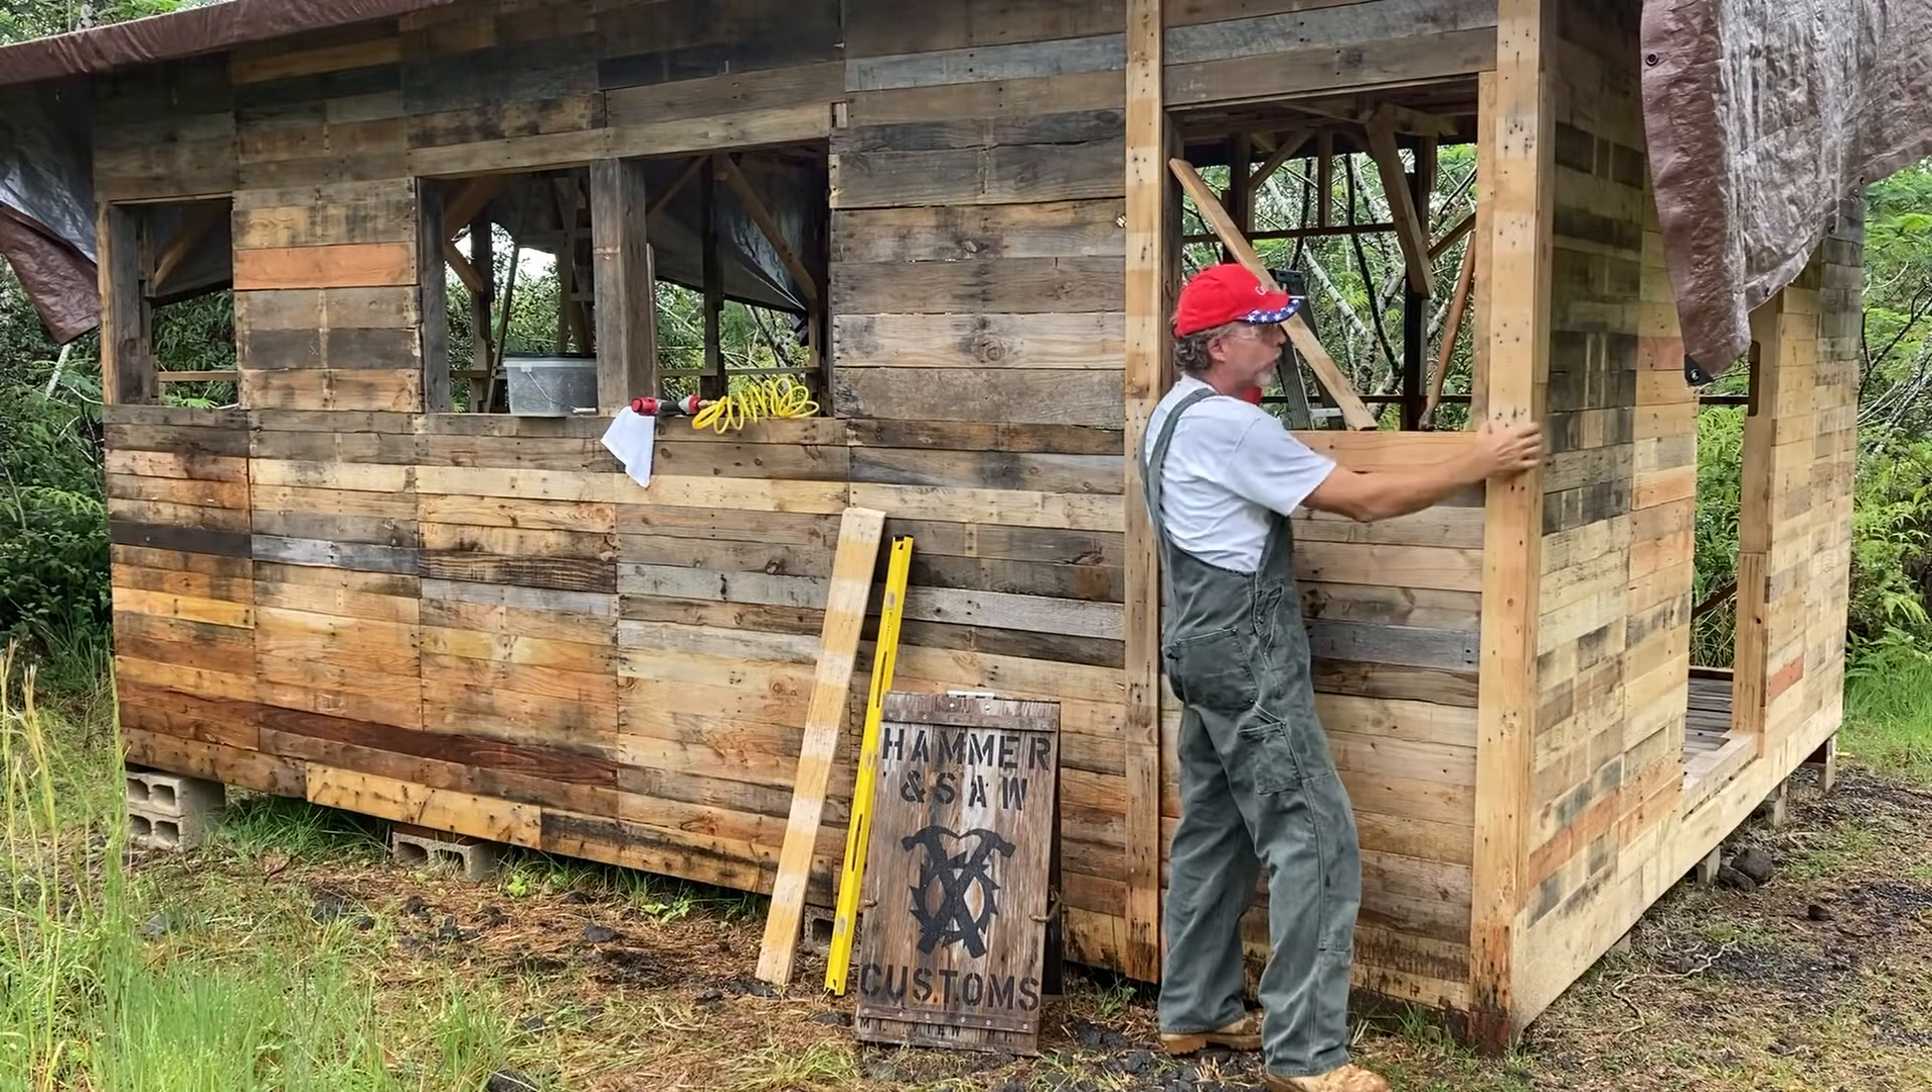We've also got a lot of the siding almost complete on the front wall.